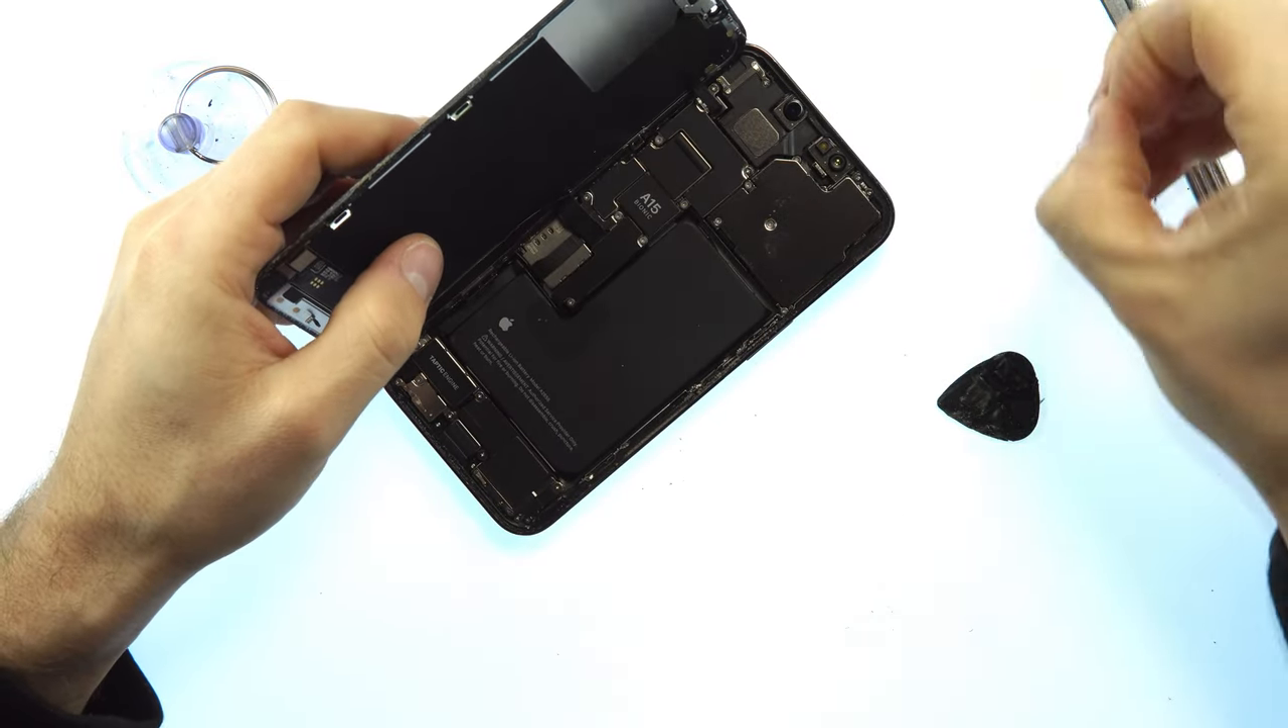The device is open from the right to the left that's for all the new models and yeah now you can see the inside of the iPhone 13 Pro.